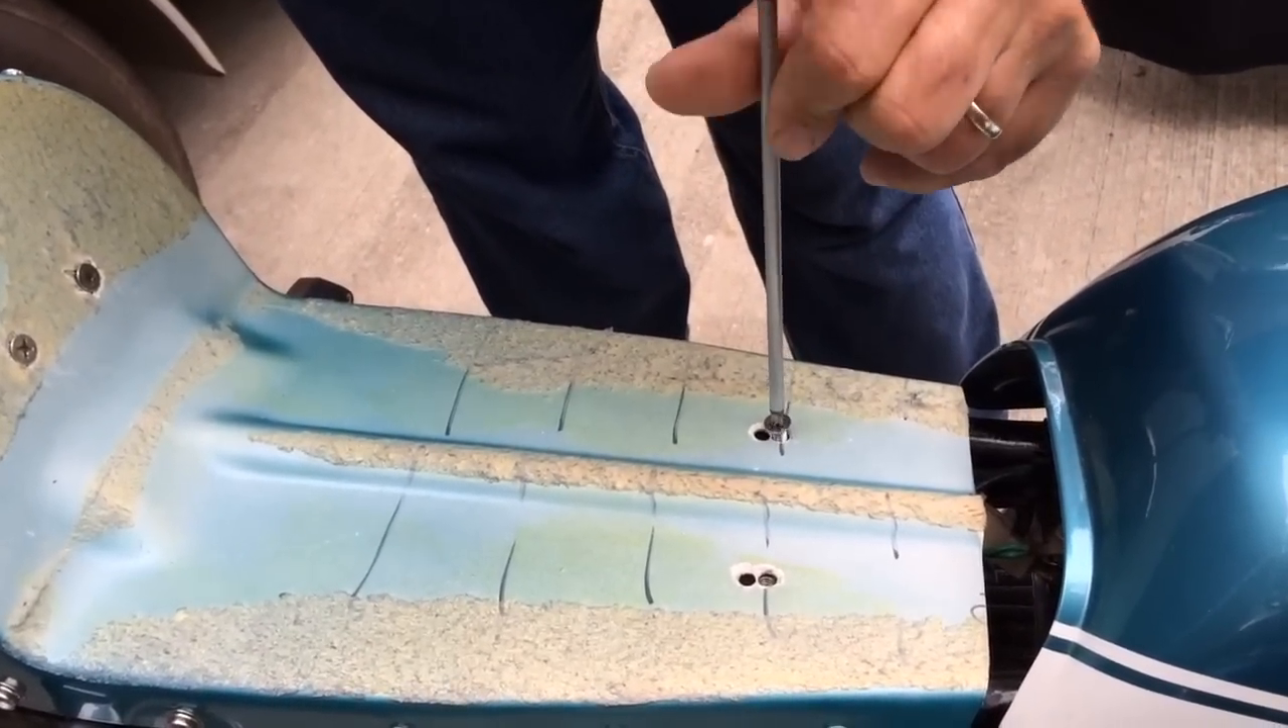We've removed the pad now if you'll look you'll see the screws.